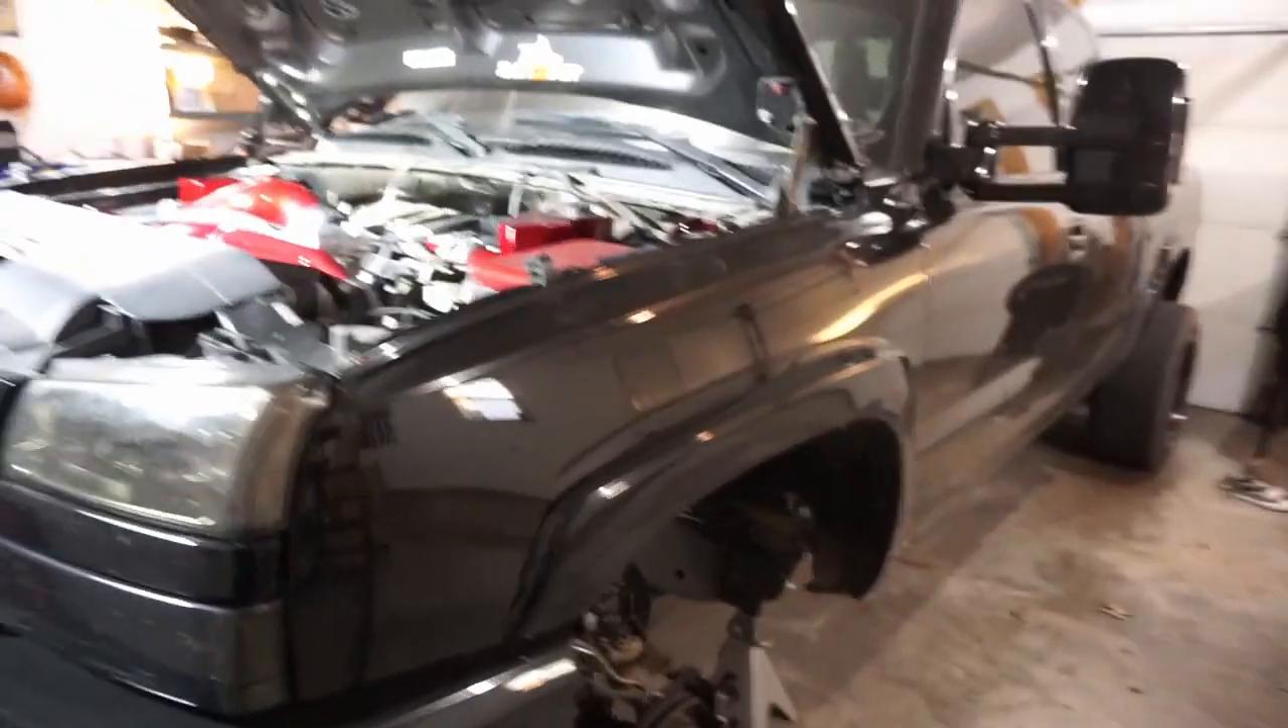So this truck is ready to ready to go back out on the road once I put the tires back on this job is complete.